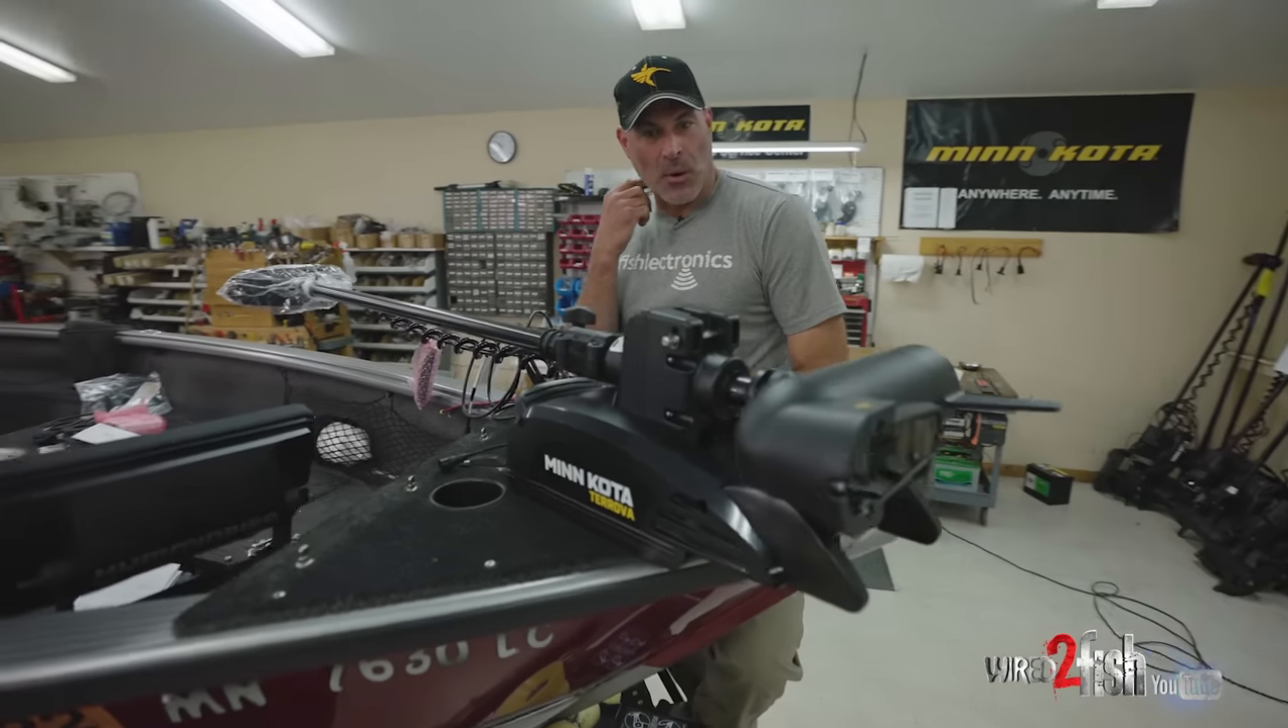So now that we have our motor set up on the bow of our boat we're just gonna kind of step back and just take a look at everything the way everything's laying out on this boat.